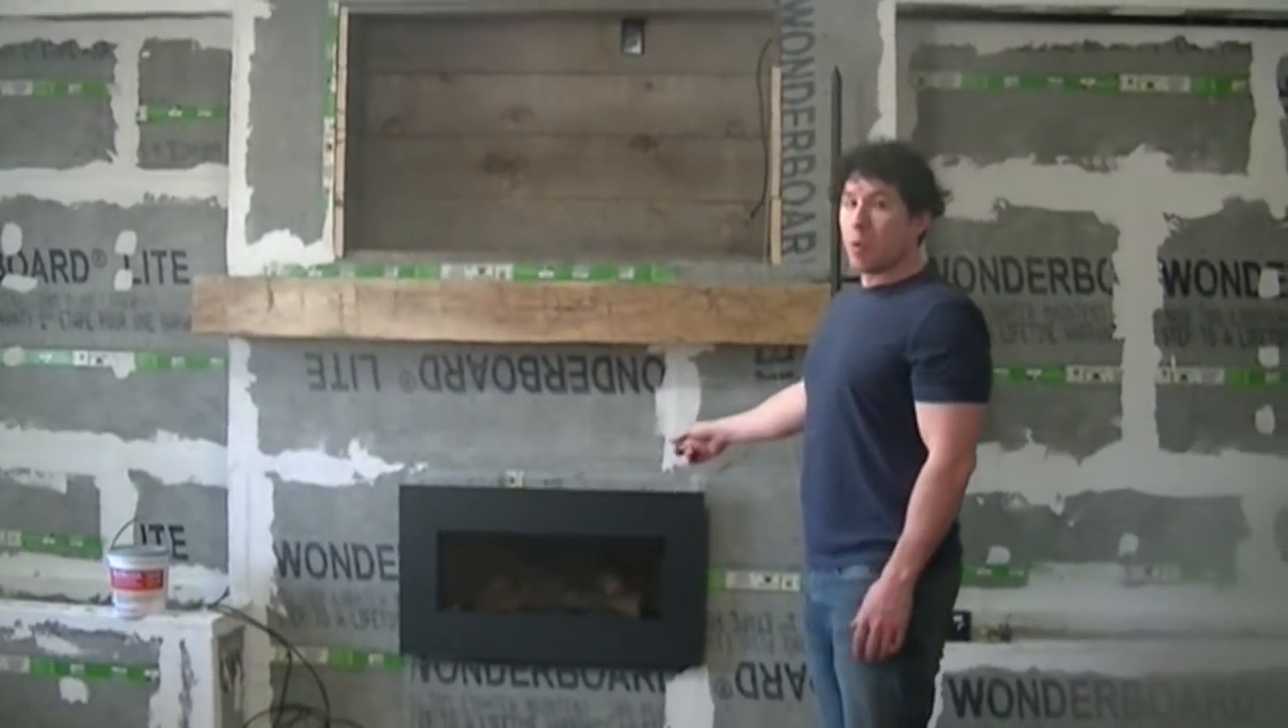Got the fireplace in there, that's a really nice Napoleon unit, really liking the looks of that.